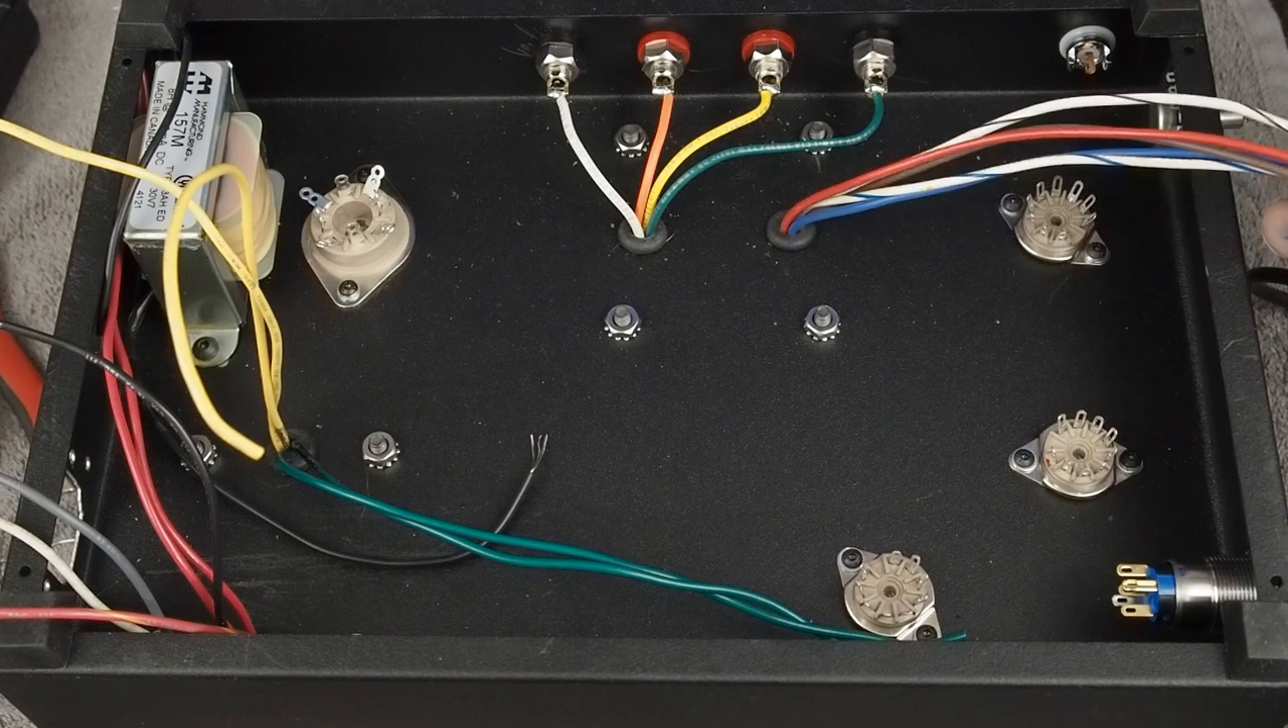Okay, so you can see we have our output transformer wires wired up the speaker jacks, which is already making this neater looking and less of a bowl of spaghetti.